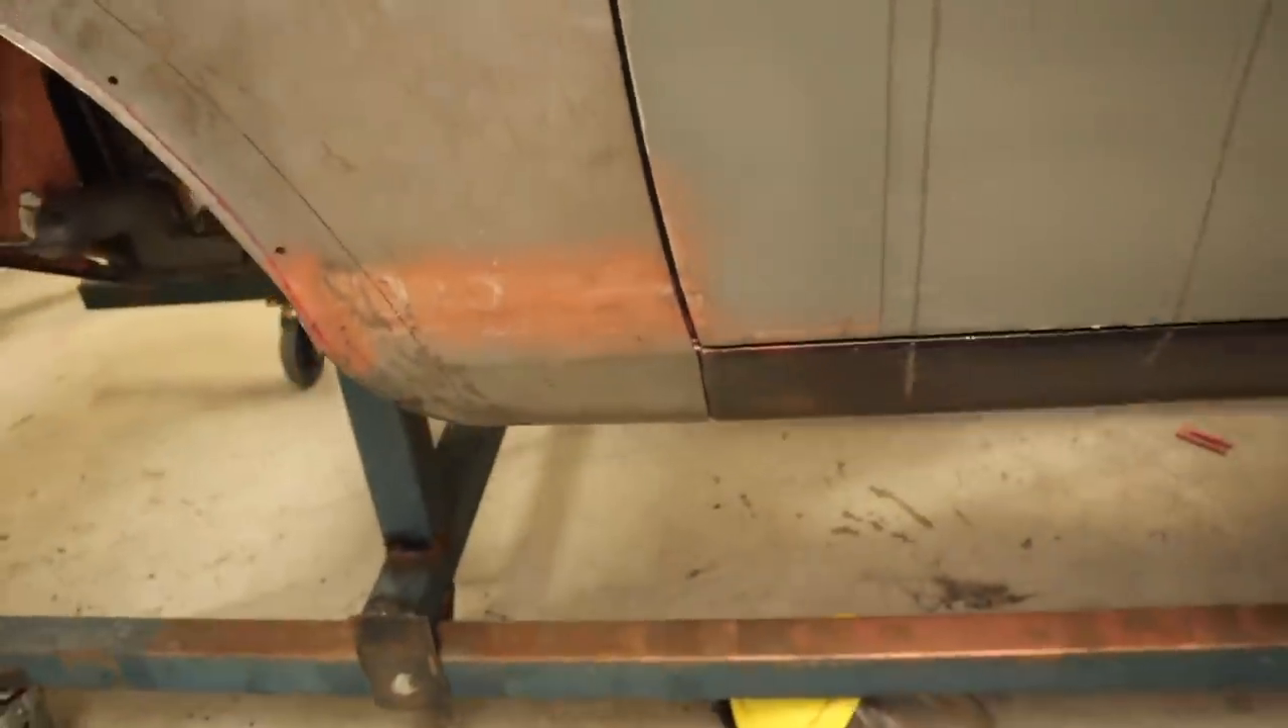Following down, it's a nice neat panel gap all the way down that side of the door and along the bottom.